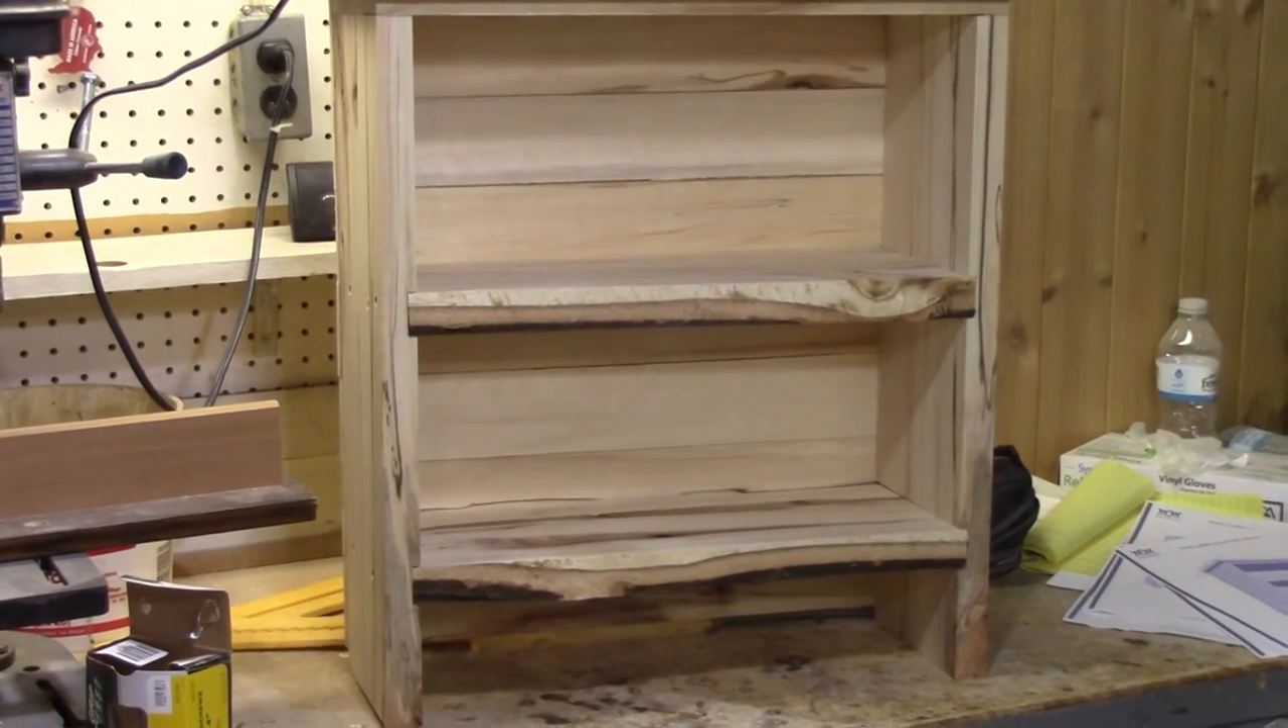And there's a cabinet with a back installed.